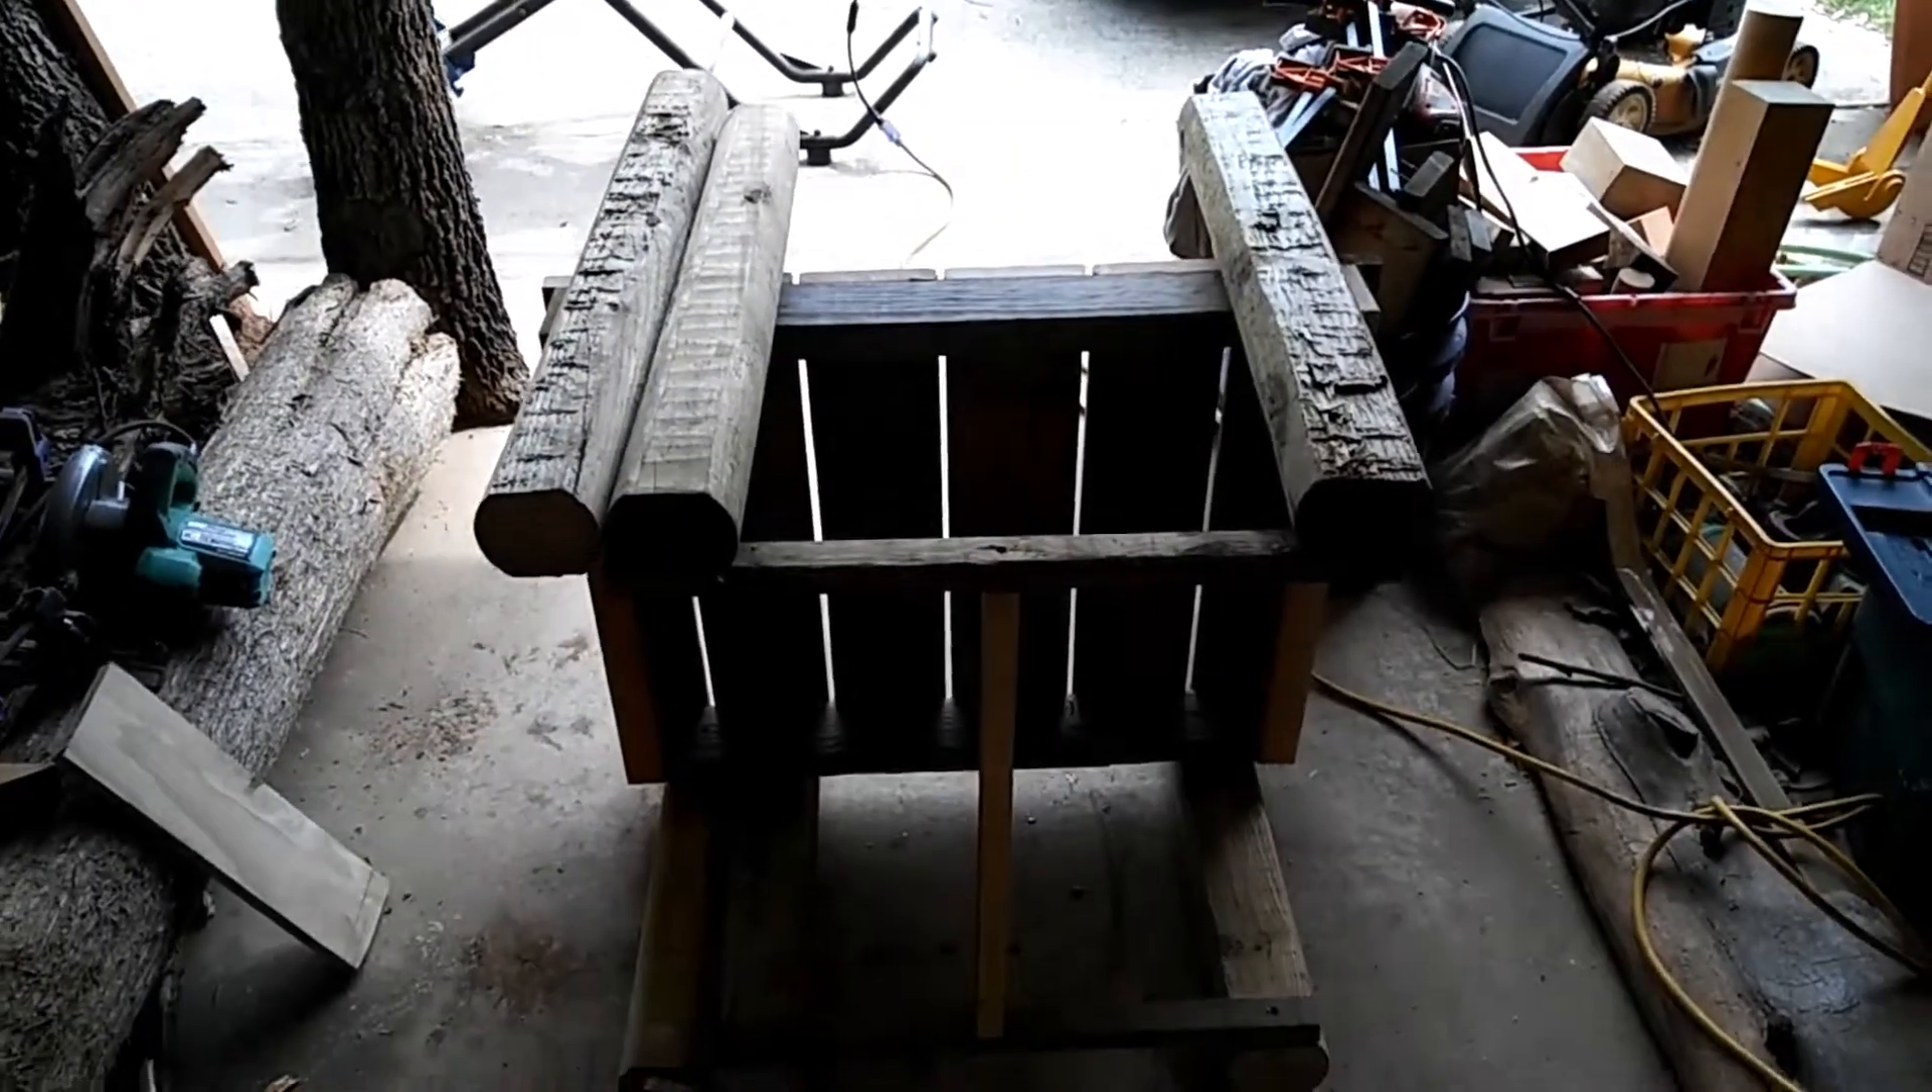So anyway the overall build is now done I just need to wrap the tops of the landscape timbers with some rope to kind of give it that boat dock look and call this one done.